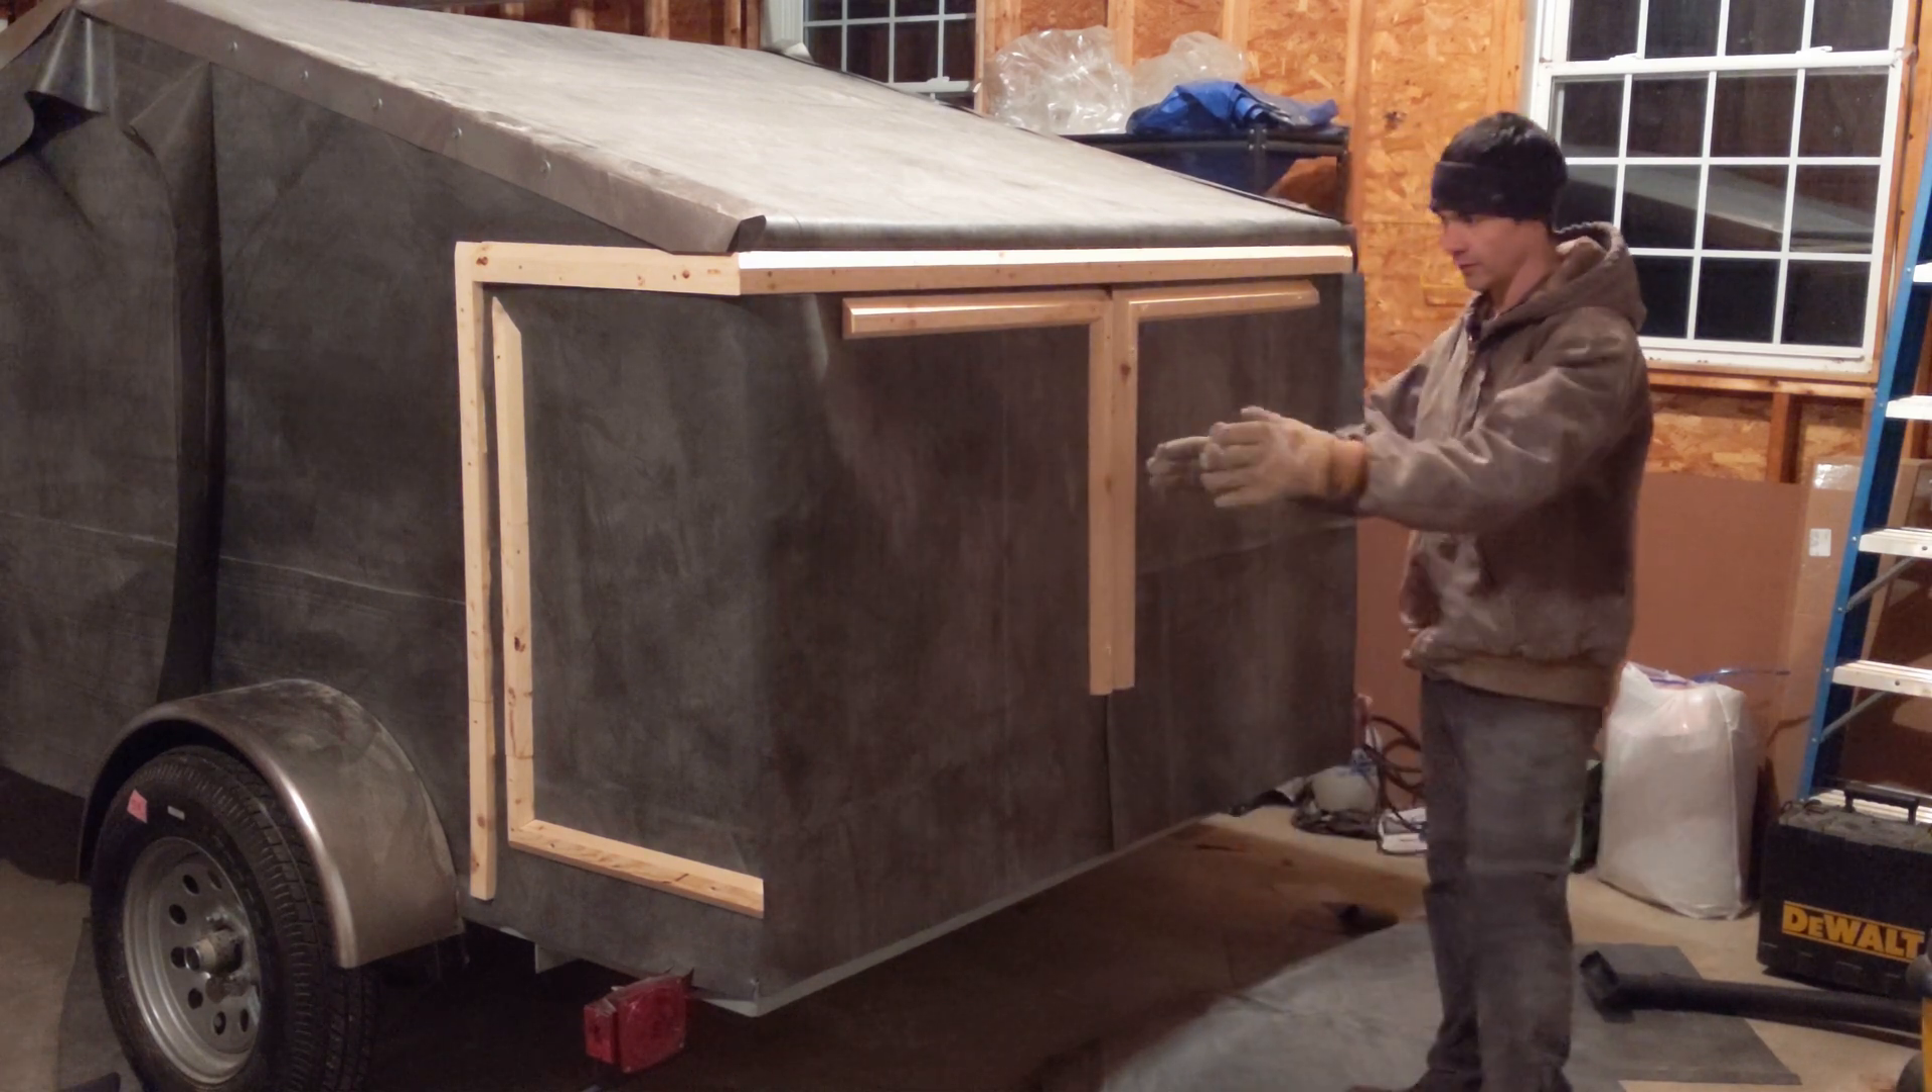Well, we got these sheets on the rear doors, they're not fully attached yet, obviously we've still got to finish the molding all around.